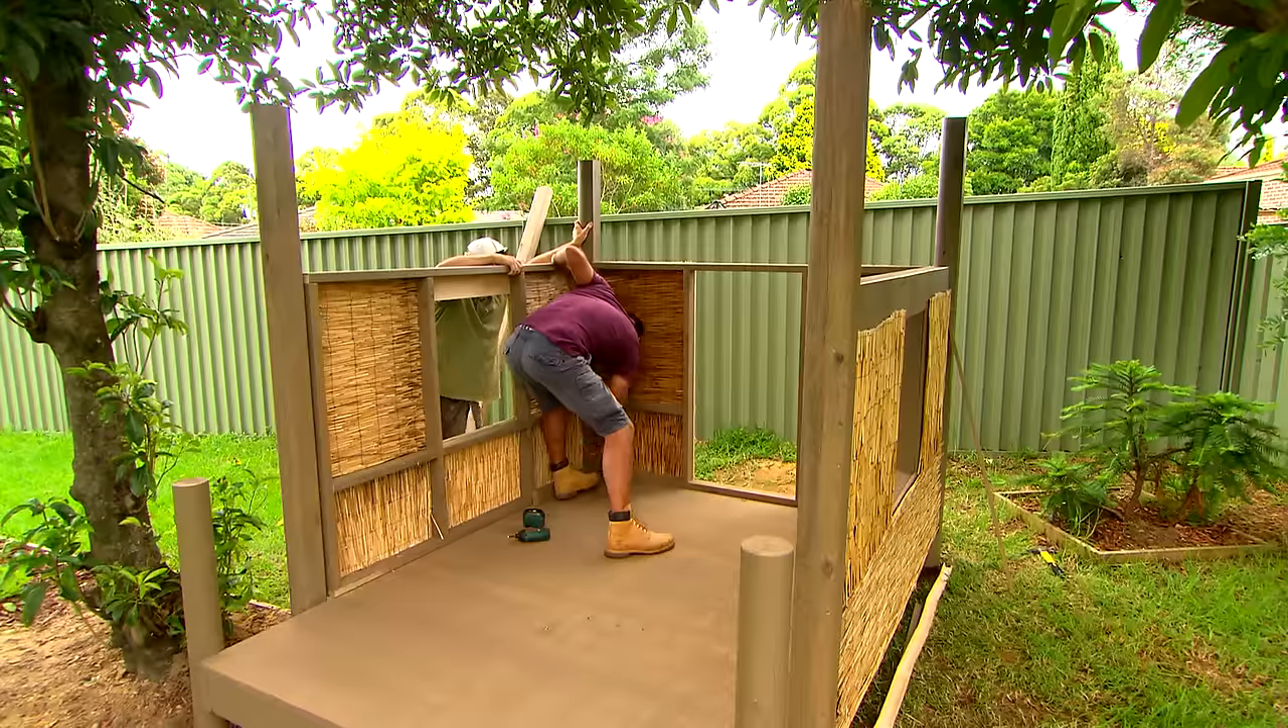Now this bamboo's in place. The cubby is really taking shape now.